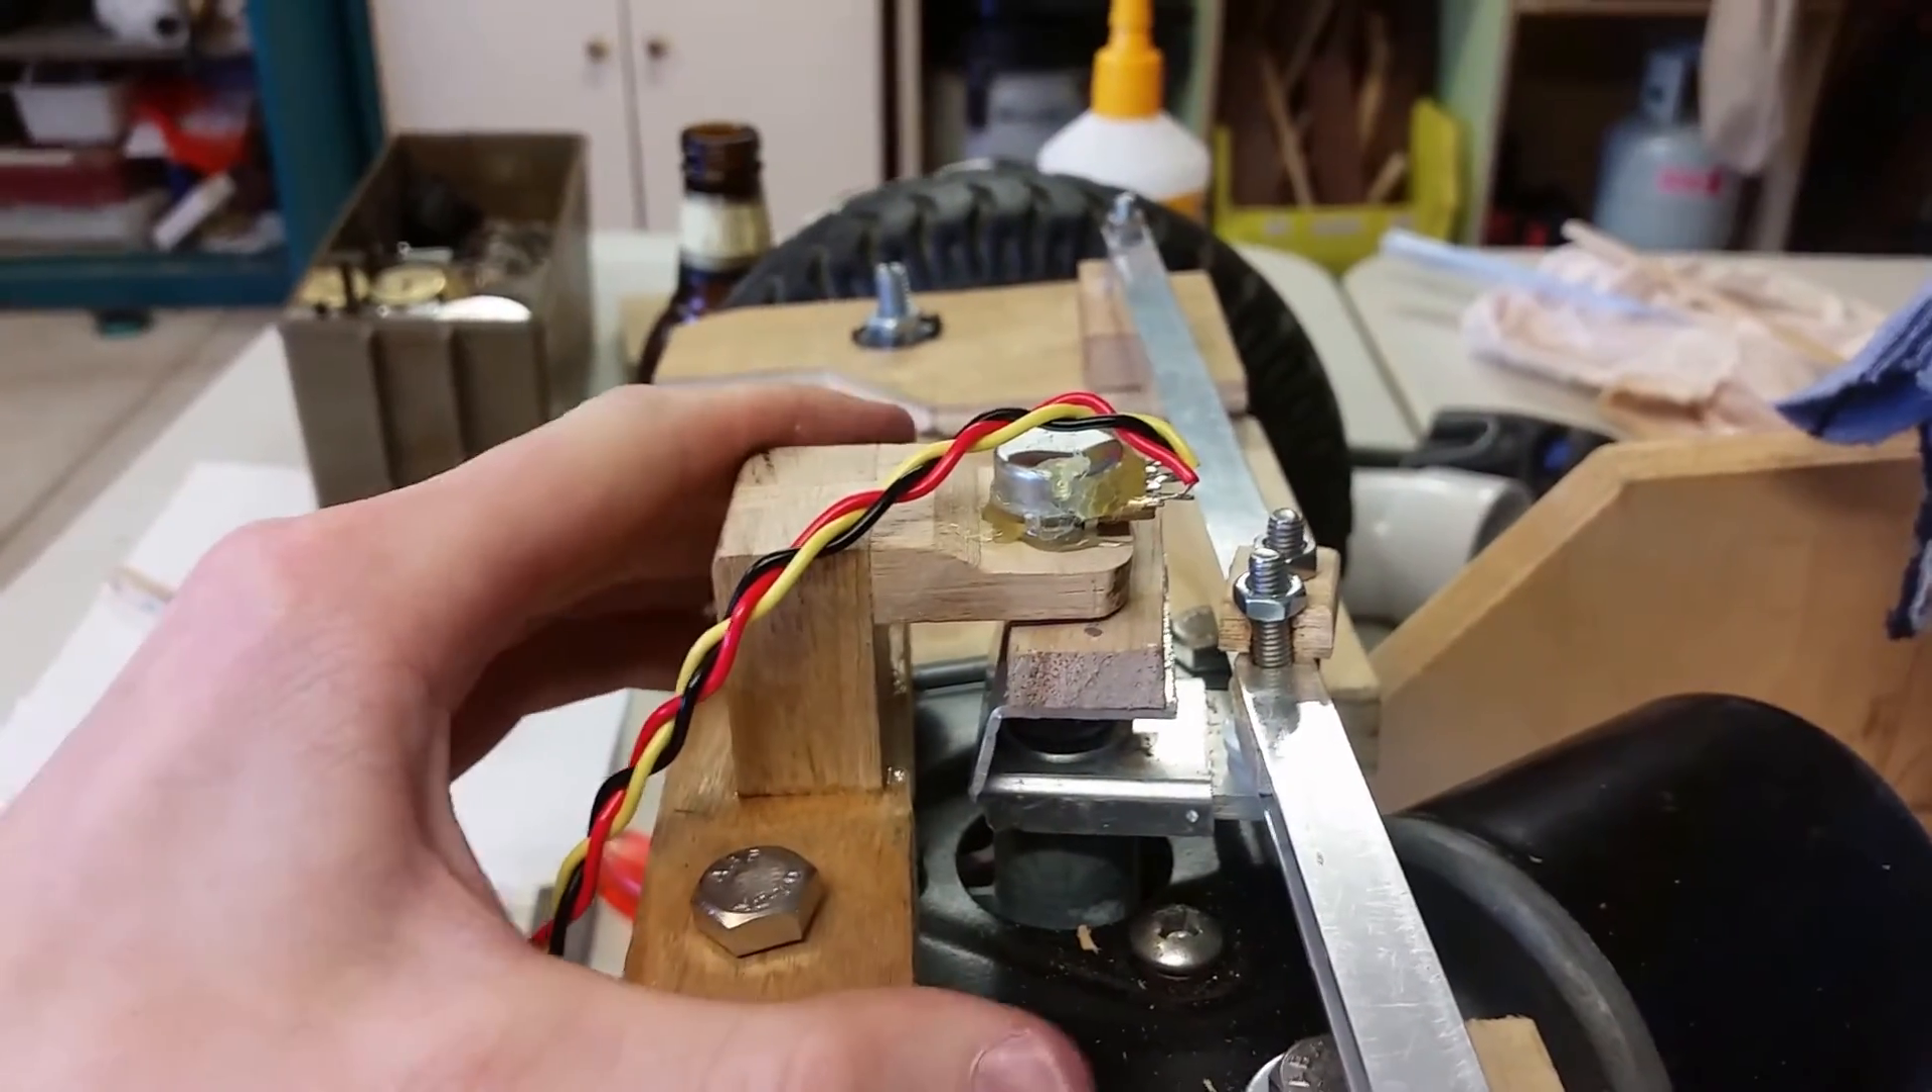So instead I'll use a plain potentiometer and you can see here that I've started building one onto the front of the car.